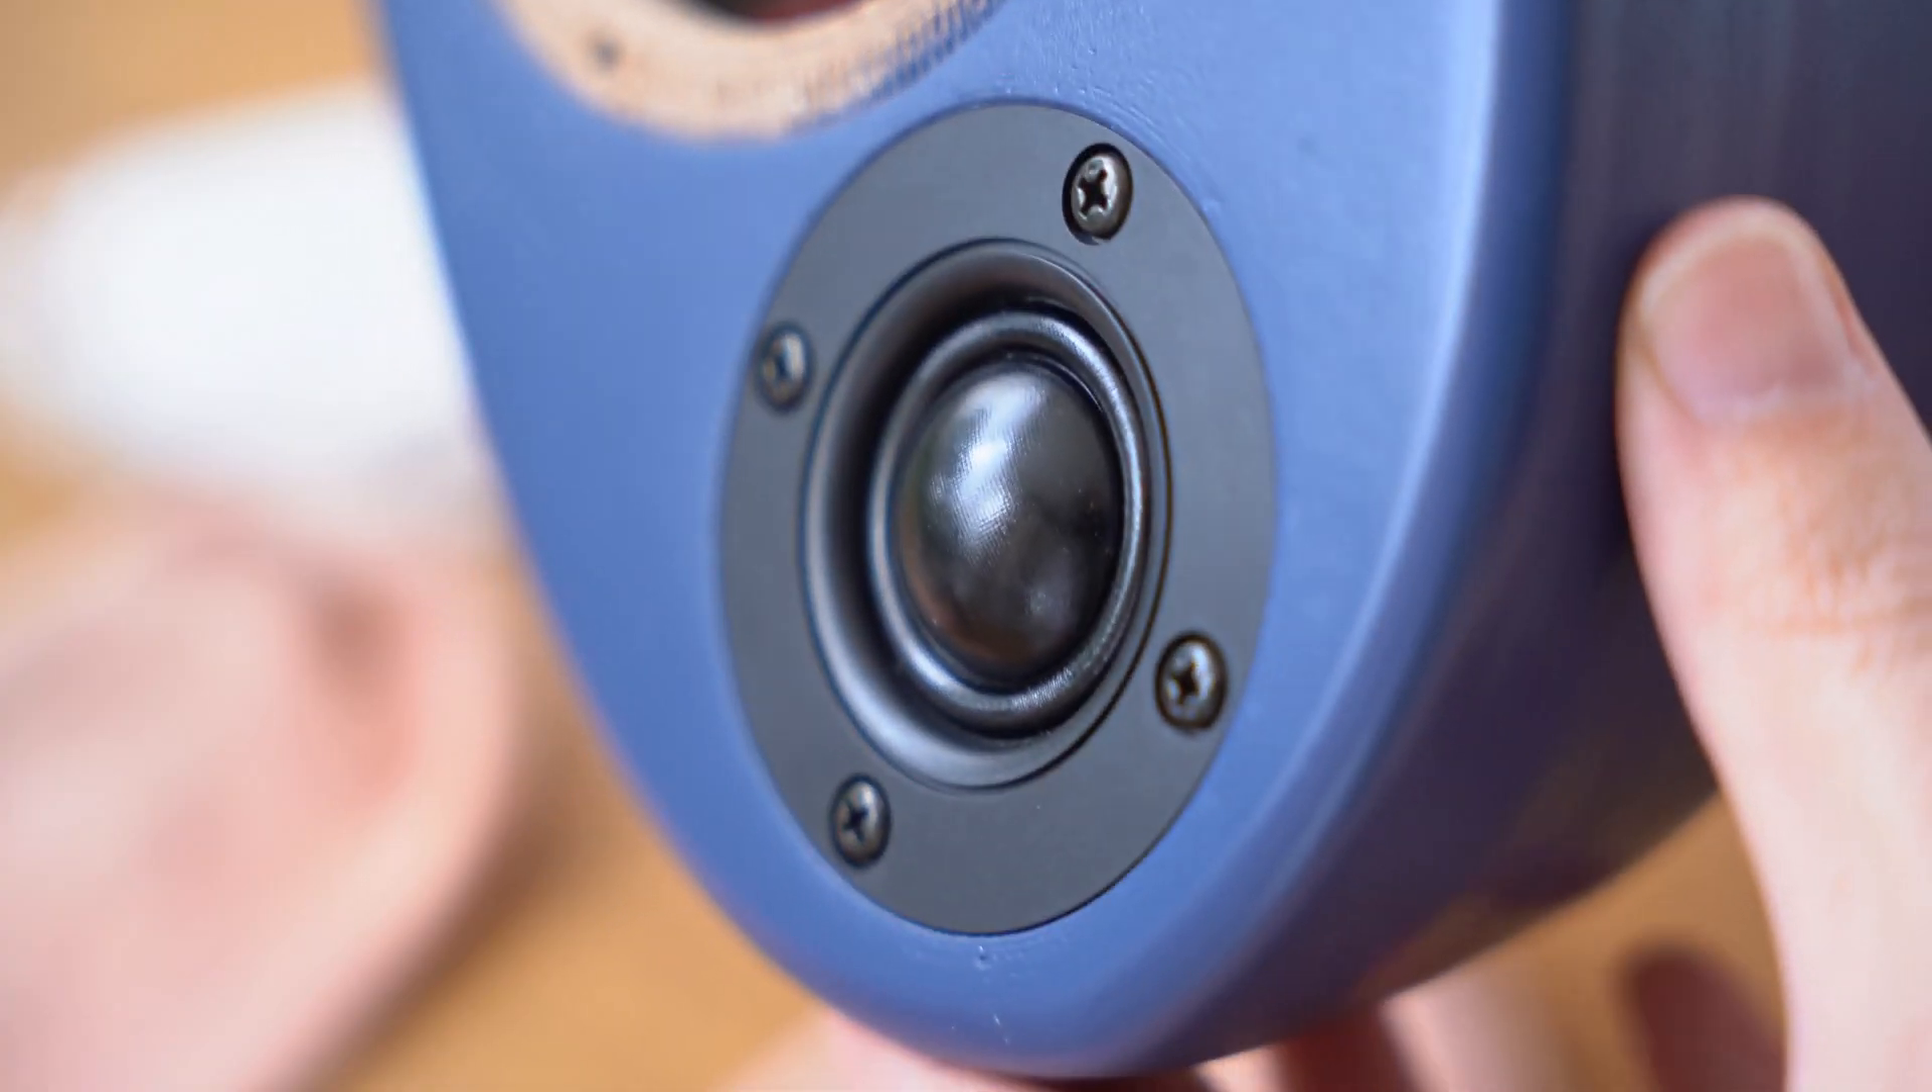At last, the tweeter is carefully fitted into the baffle and tightened with some black M4 screws.